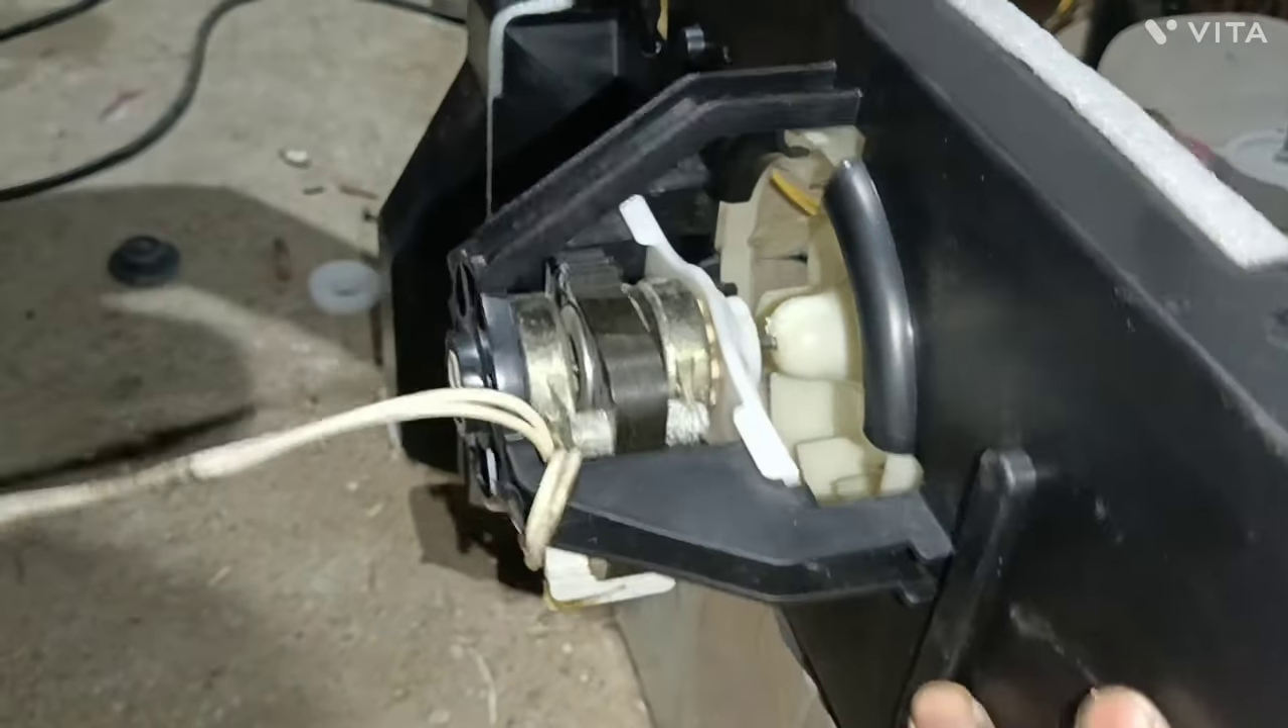यह देखे दोस्तों टू टून्टी मोटर हमने इसको बिठा चुके हैं।